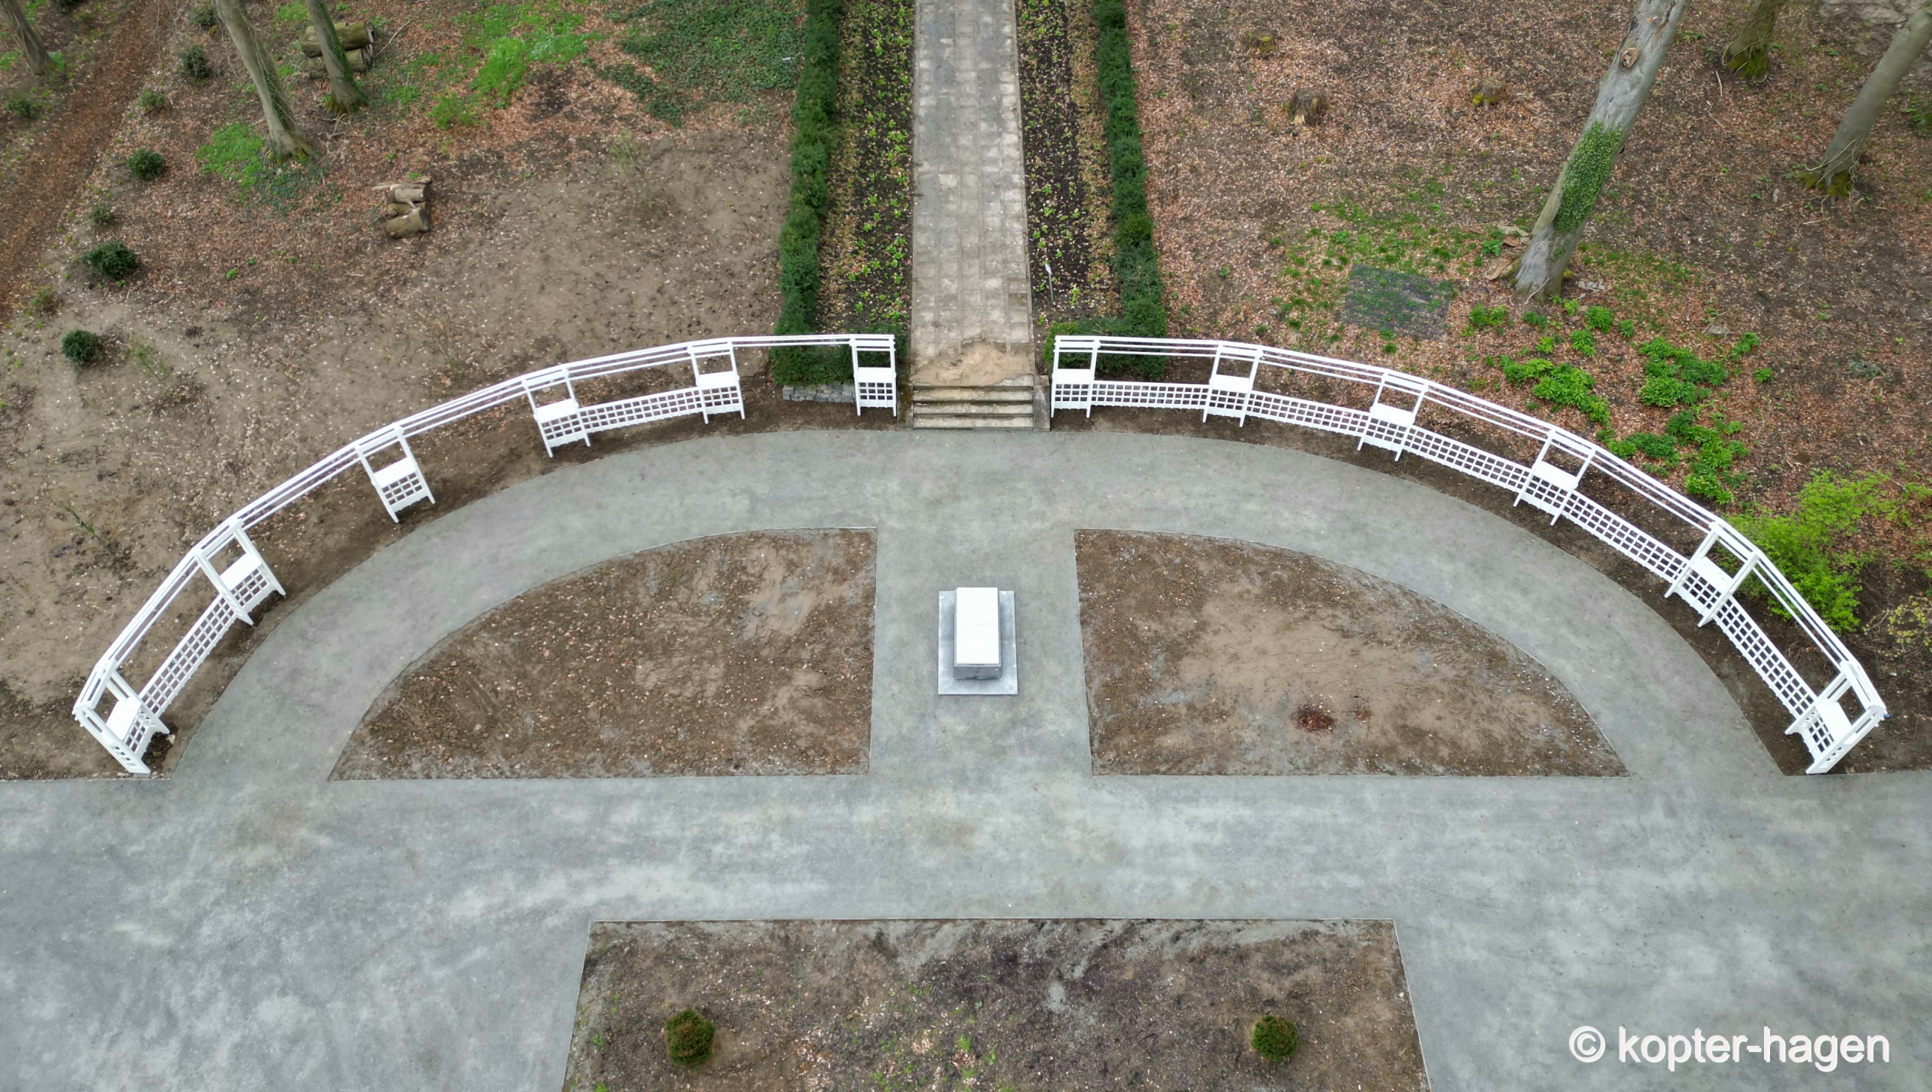Die zwölf Einzelteile, übrigens hergestellt aus Eichenholz, wurden auf die vorbereiteten Fundamente montiert.